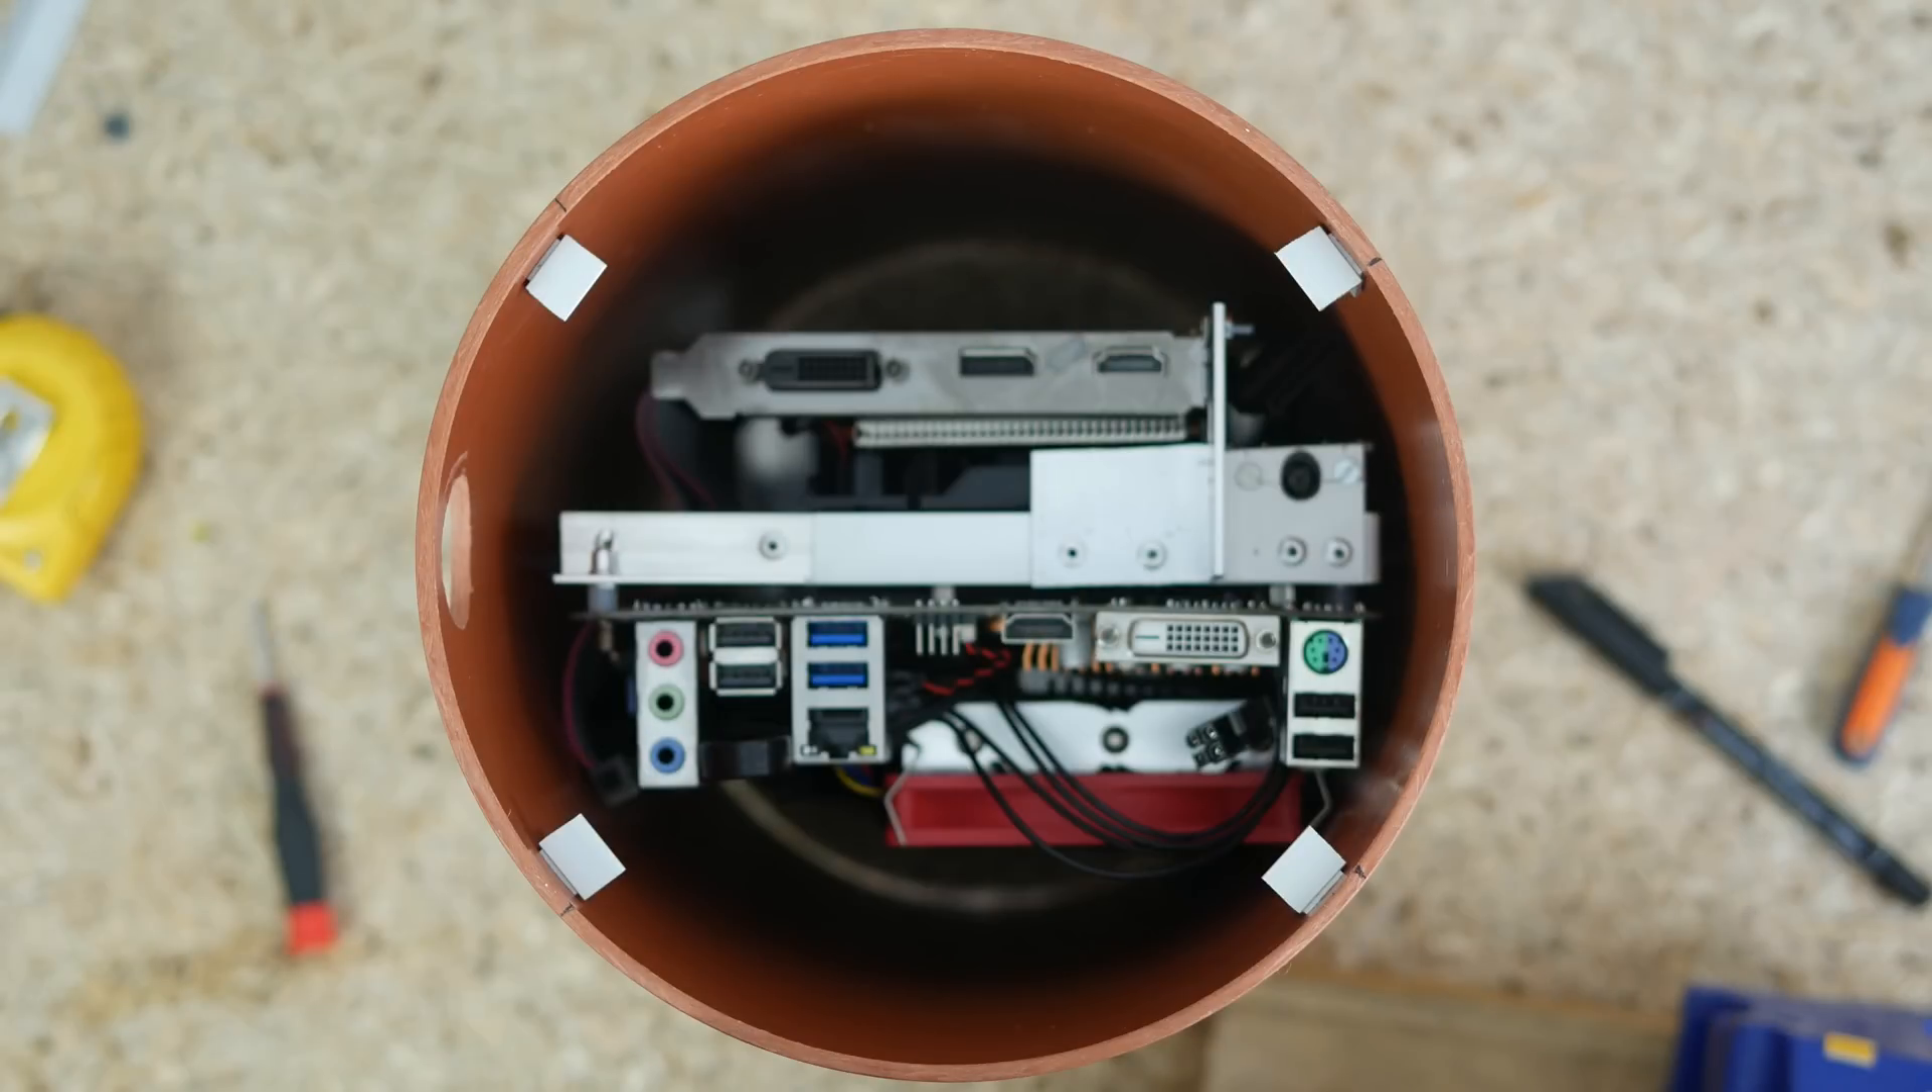I fixed a set of four supports for the top cover and moved on to making the pipe presentable.